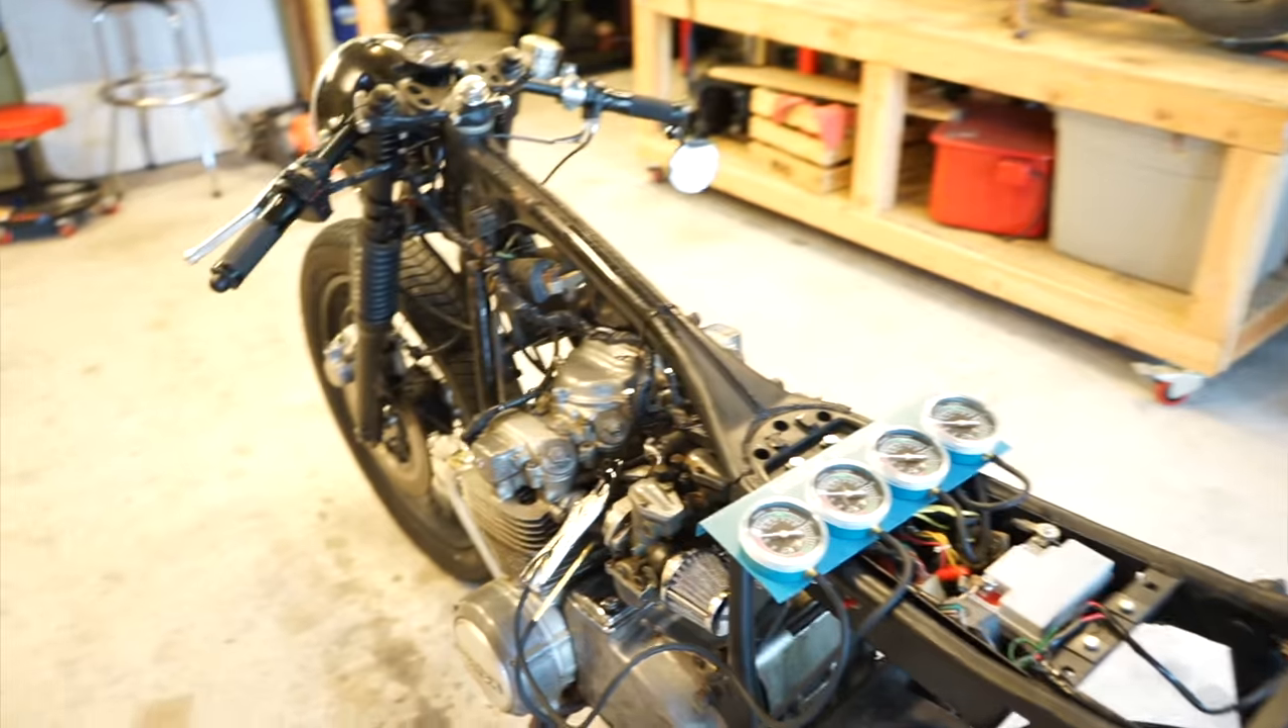Okay, I got the tank off.